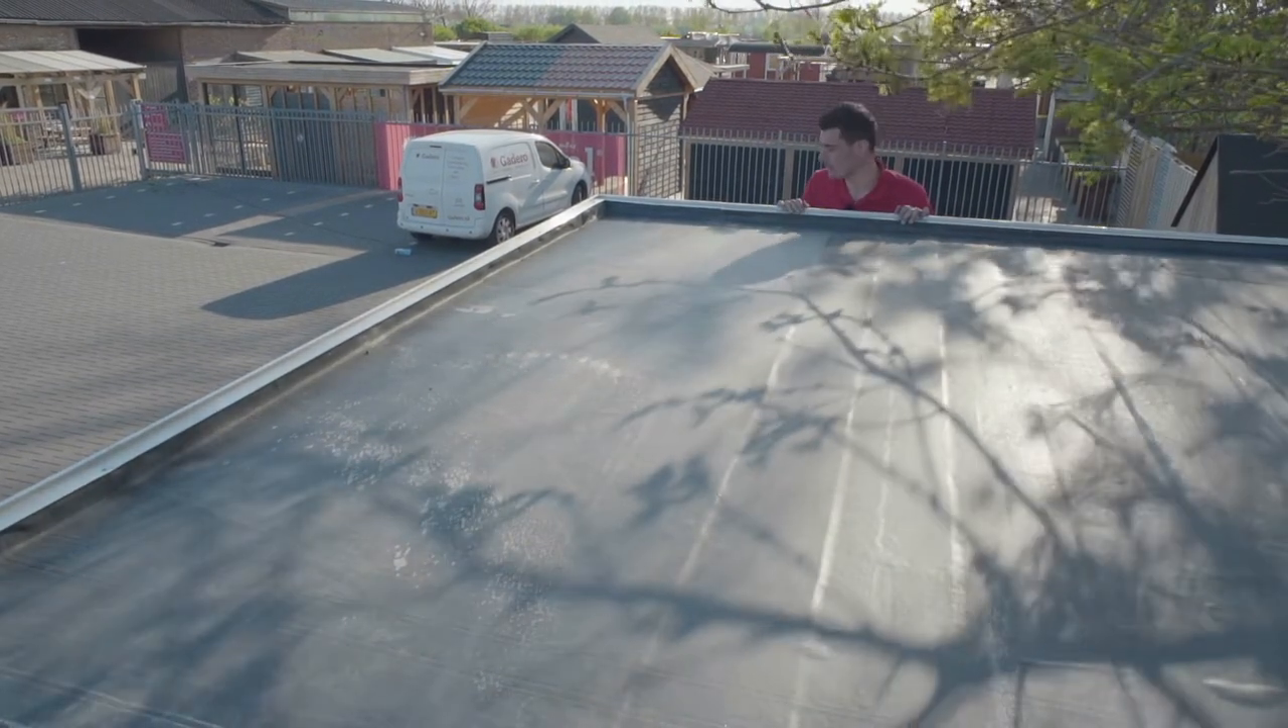We've finished the edges of the roof with this aluminium trim, also available in anthracite grey, whatever best suits your build.